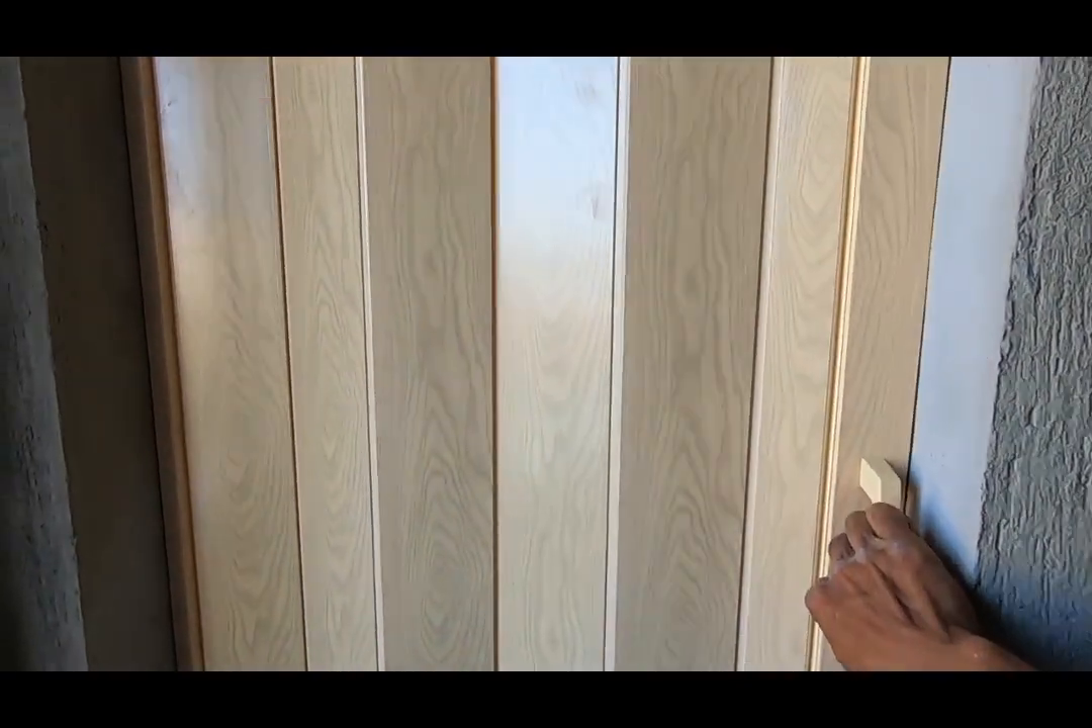Ayan mga boss nakalagay na nakalagay na yung pinto dito sa CR.